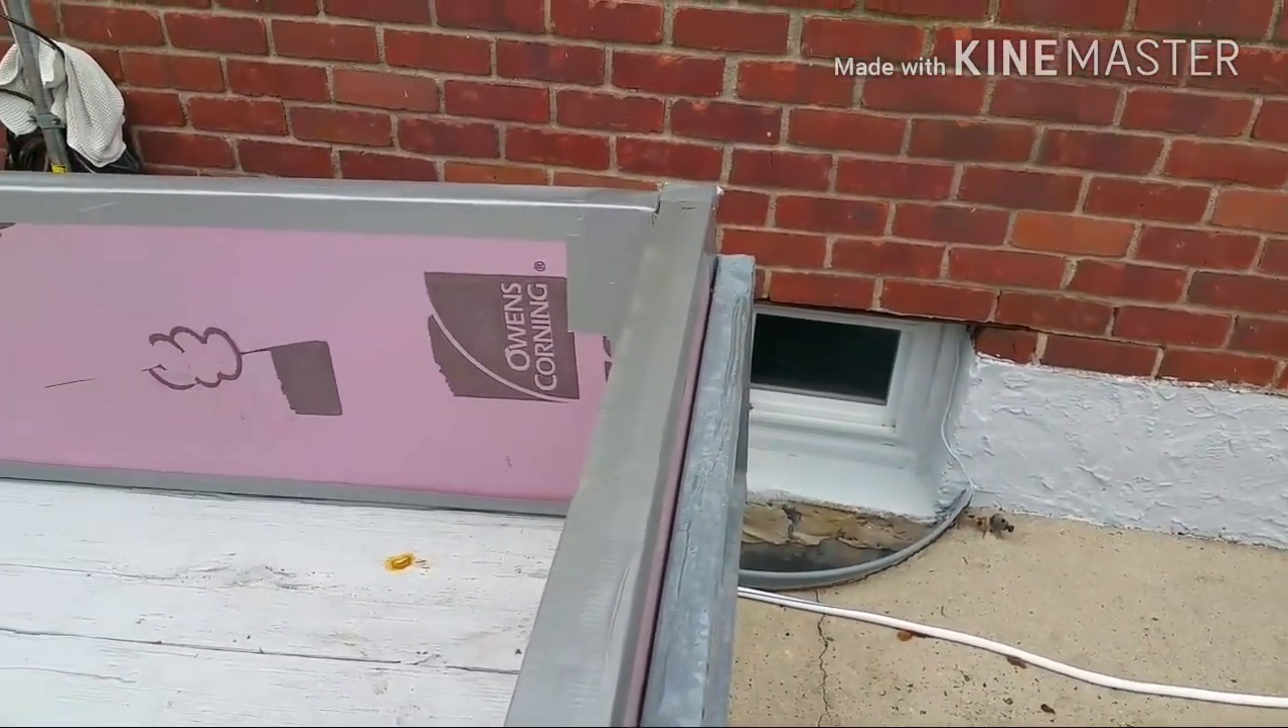But, I have now this styrofoam board in here. Which, when it's installed like this, gives me the ability to have solid walls.